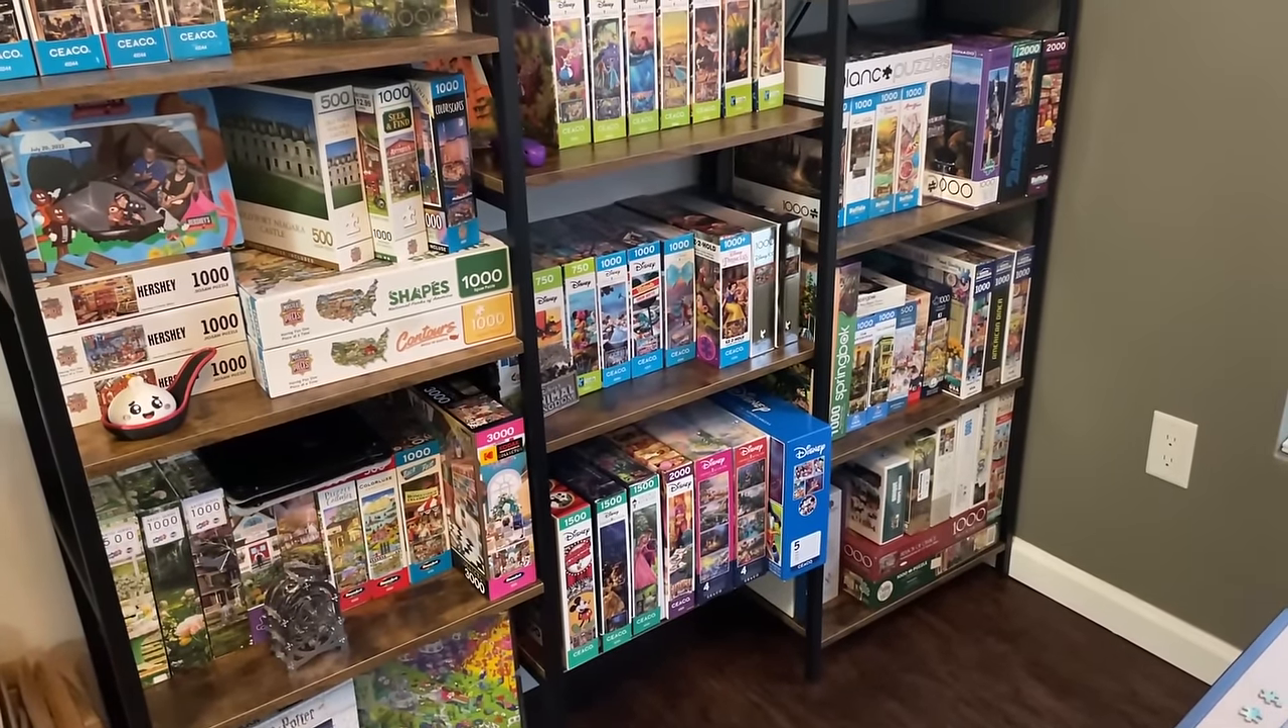The blue box is still bothering me a little bit because it's sticking out.